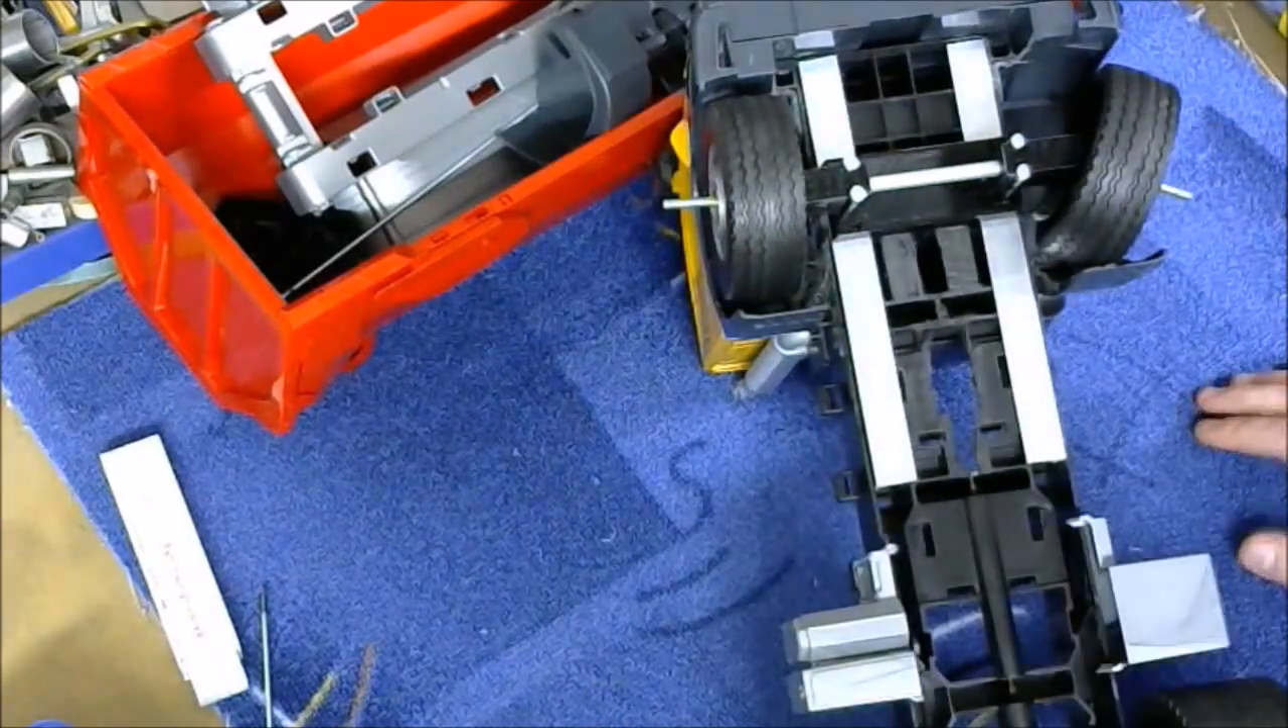So und schon sitzt die erste achse.